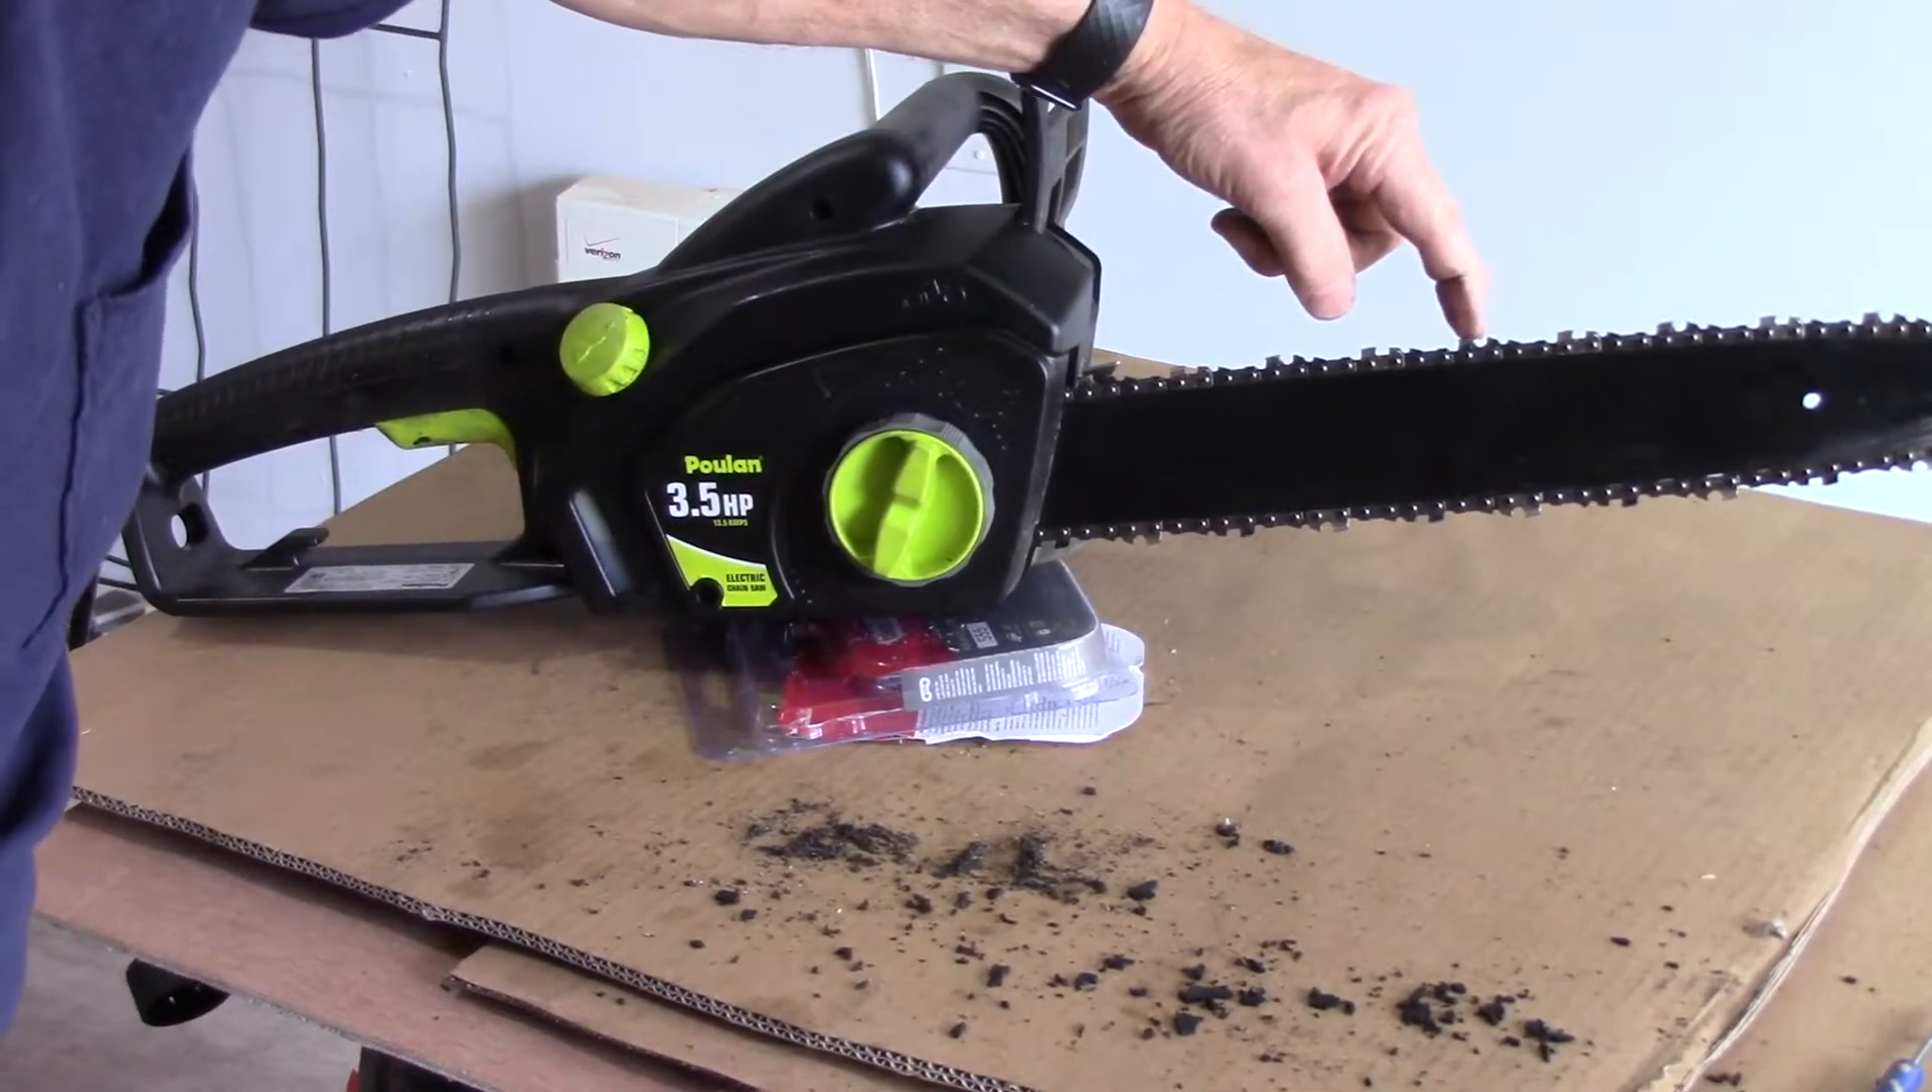And that's it. Our chain is on. The teeth now are facing towards the front.